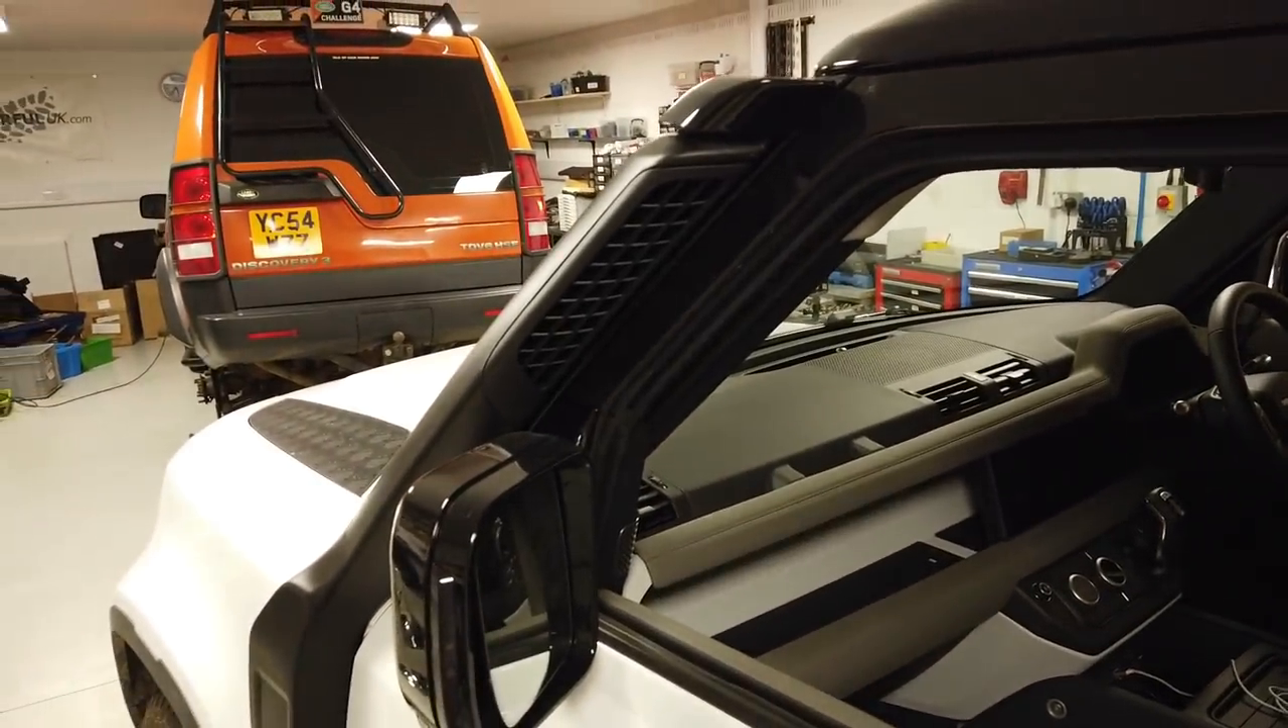That's the raised air intake all finished.